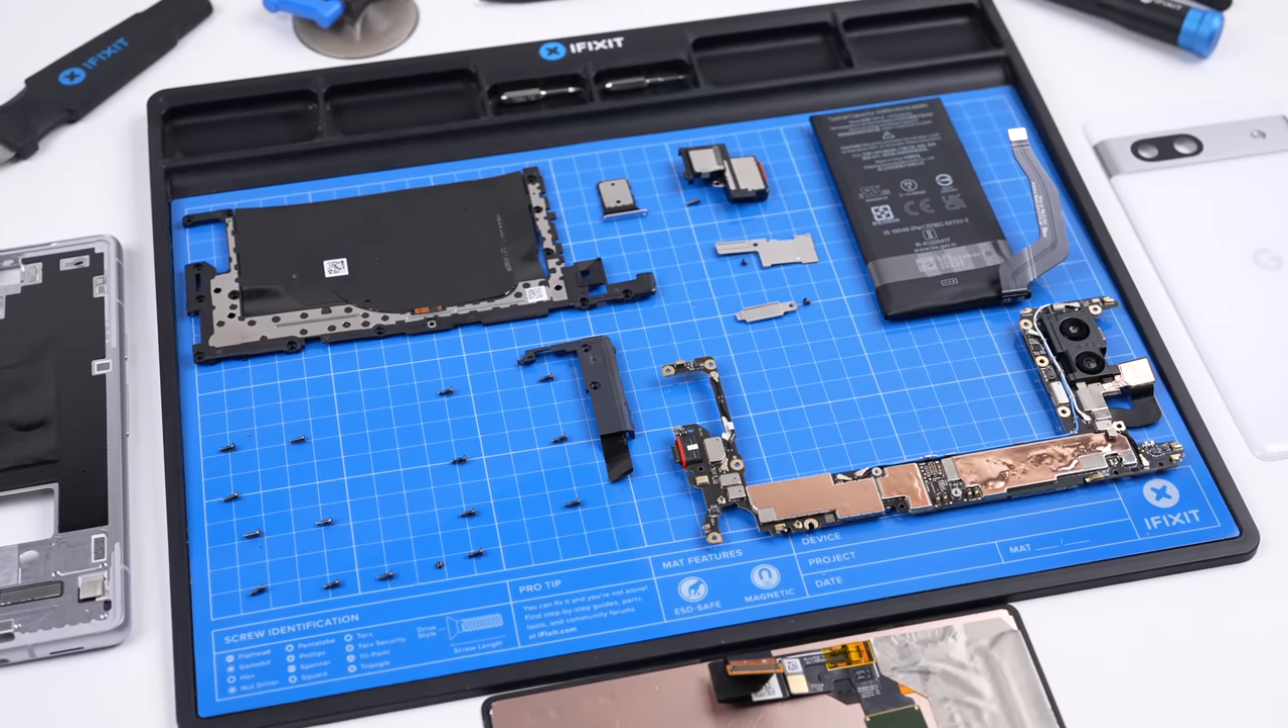With that, we've completely disassembled the Google Pixel 7a.